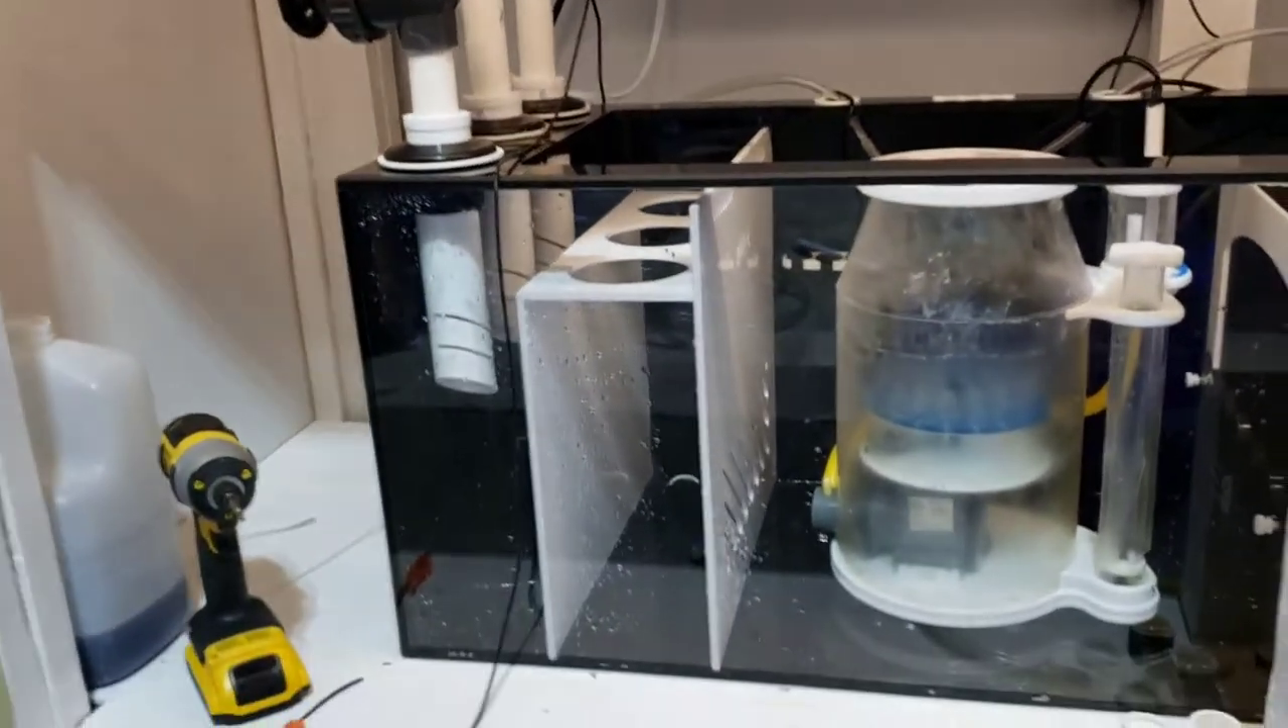There you can see all the plumbing's done the tanks in place I got the skimmer back in.